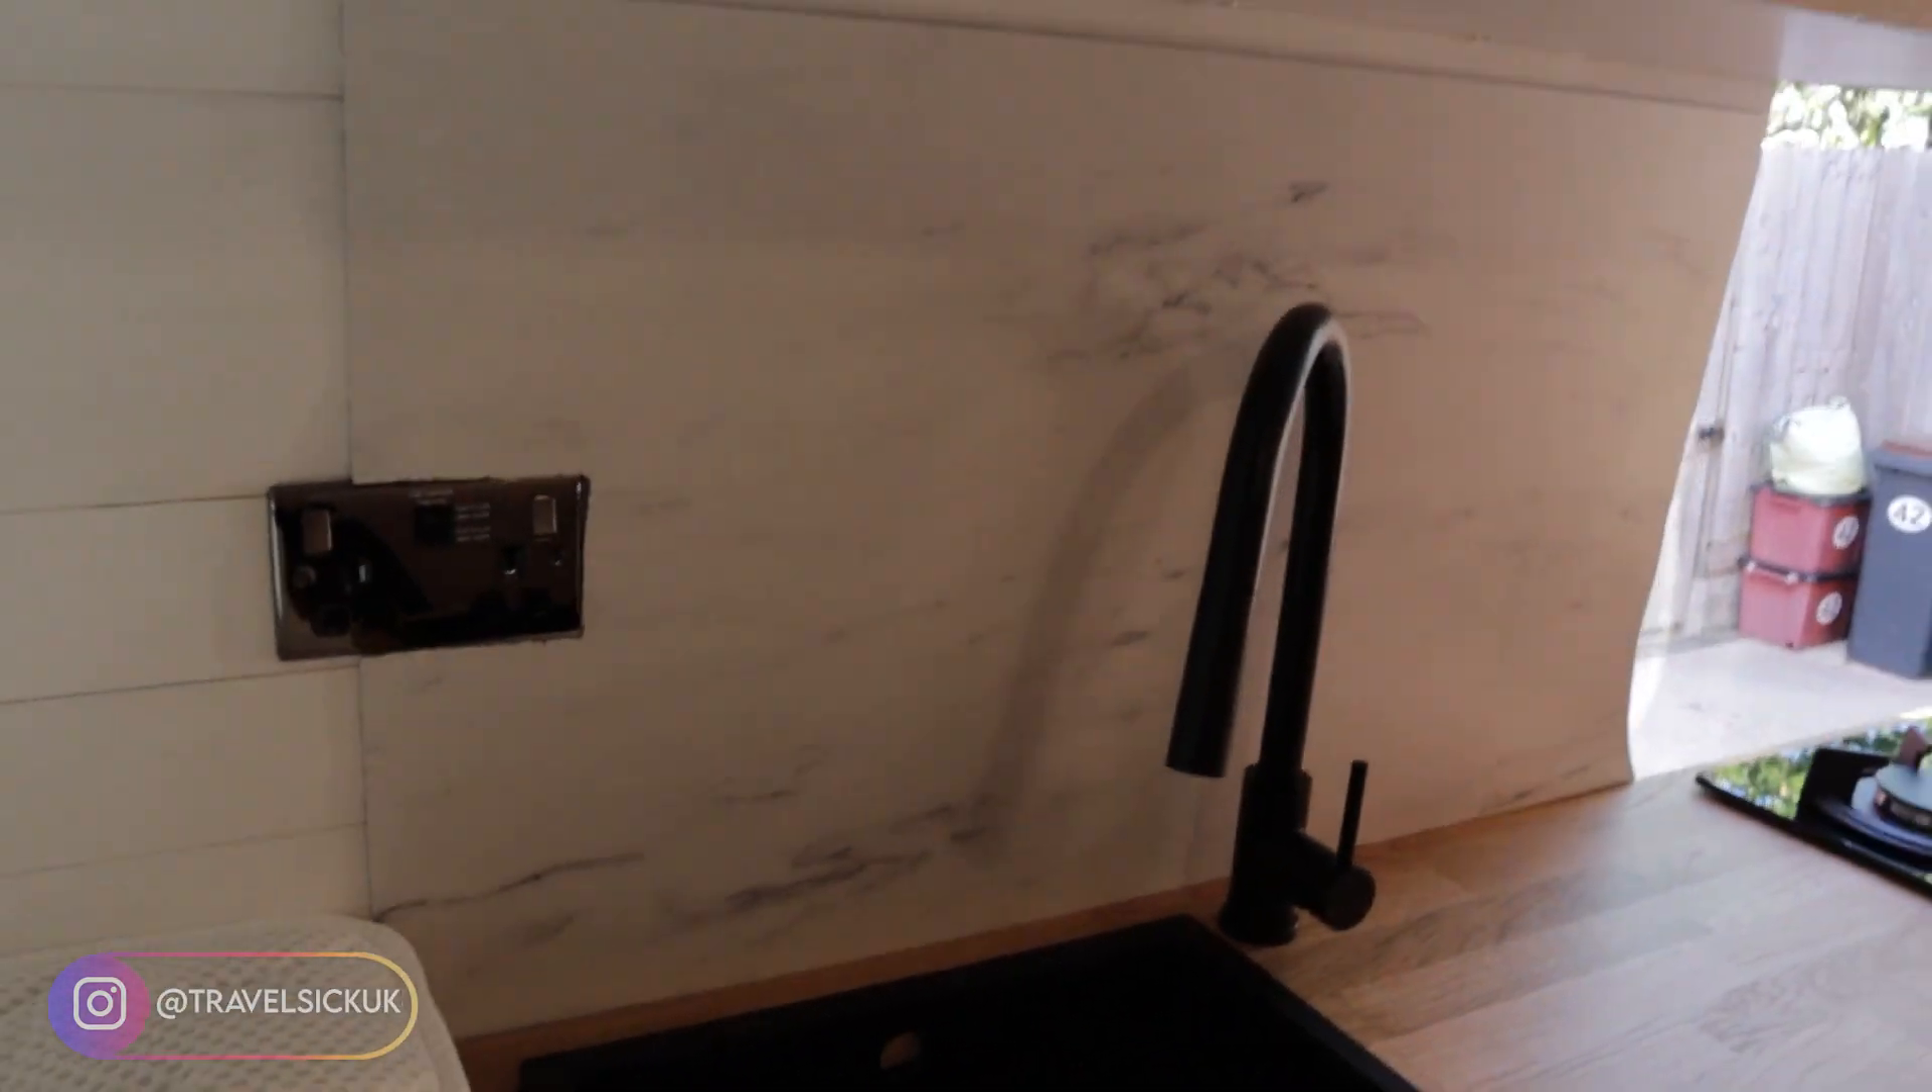So that's the splash back now it's on.